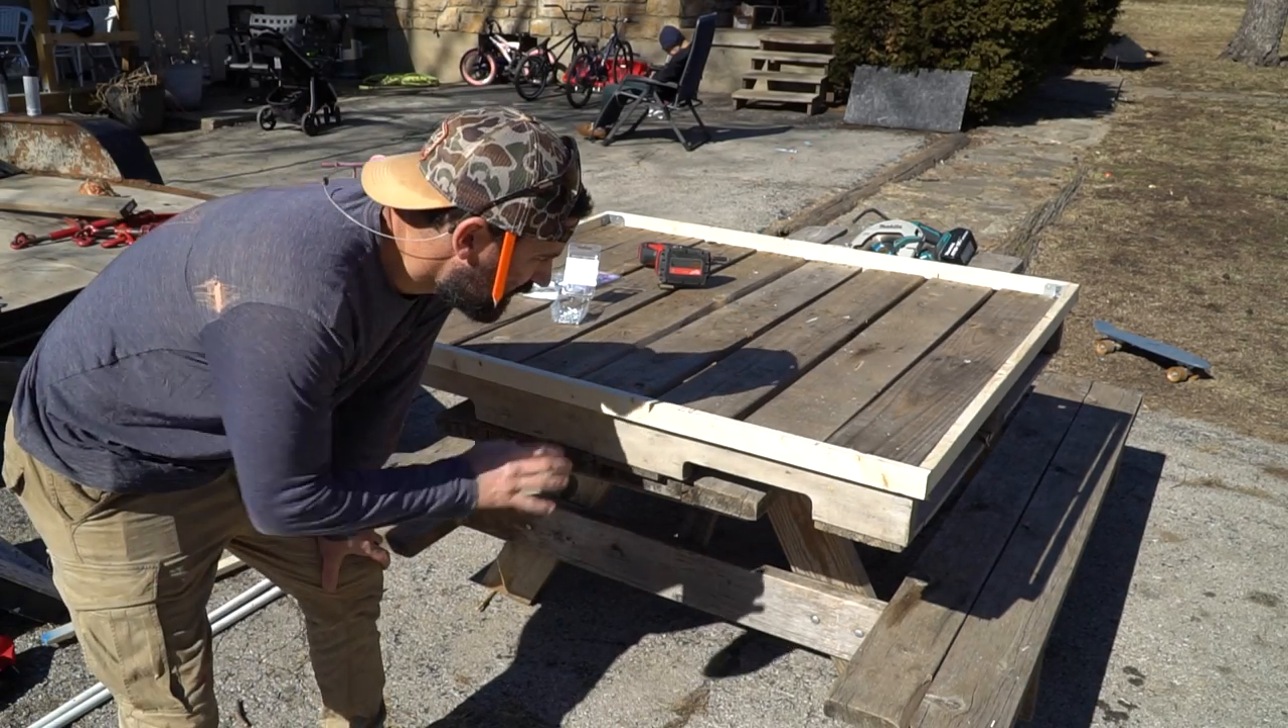All right, we got our frame built, super simple like I said.